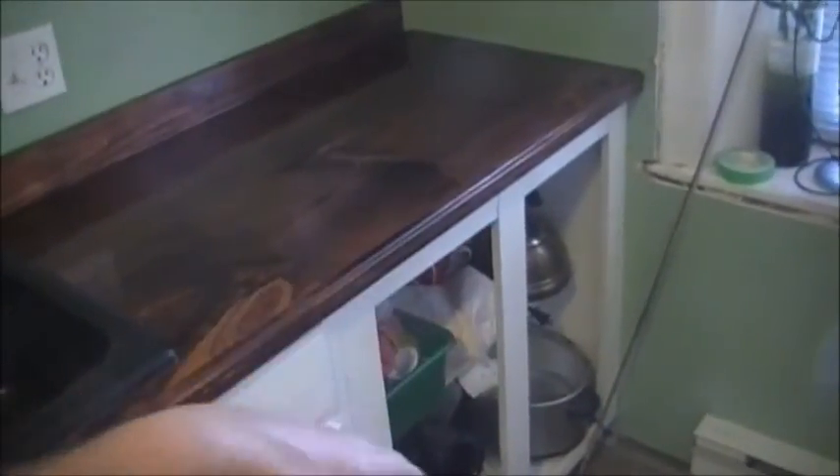Now I just built that cabinet to add into our kitchen because that's where there was a washing machine before. So I still got to get doors for that.